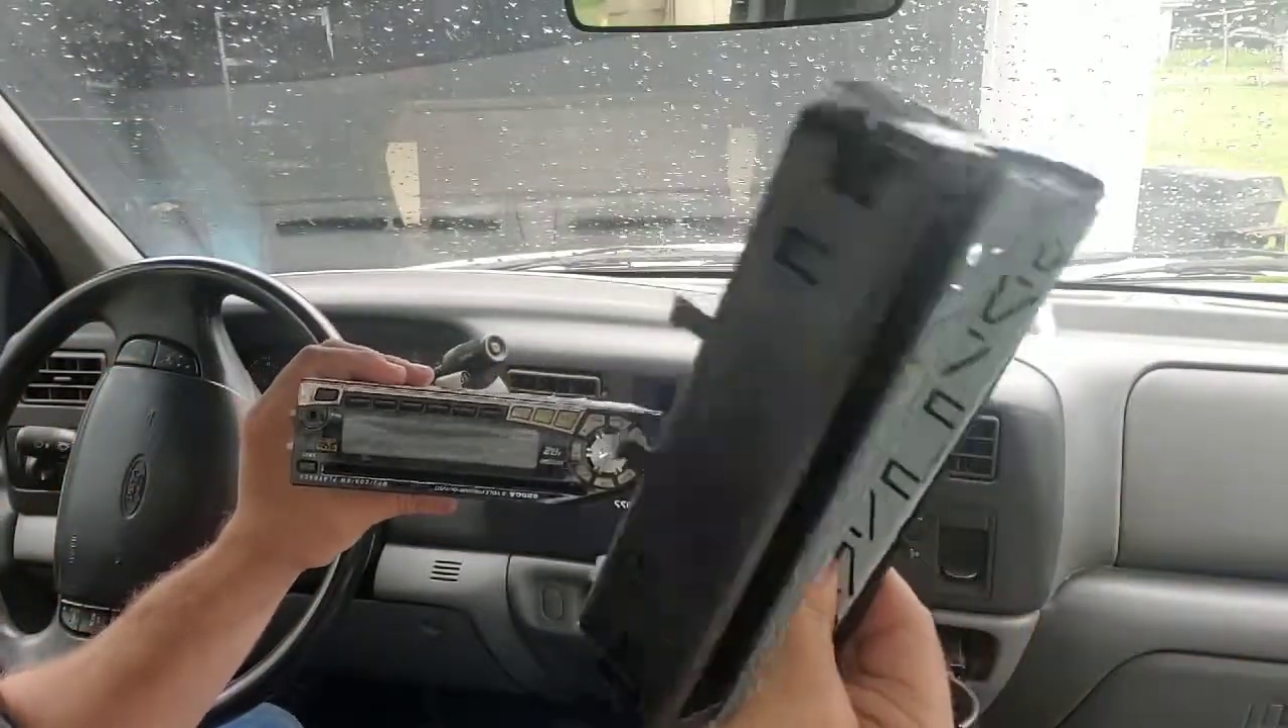Okay after a little prodding we got the stereo out.